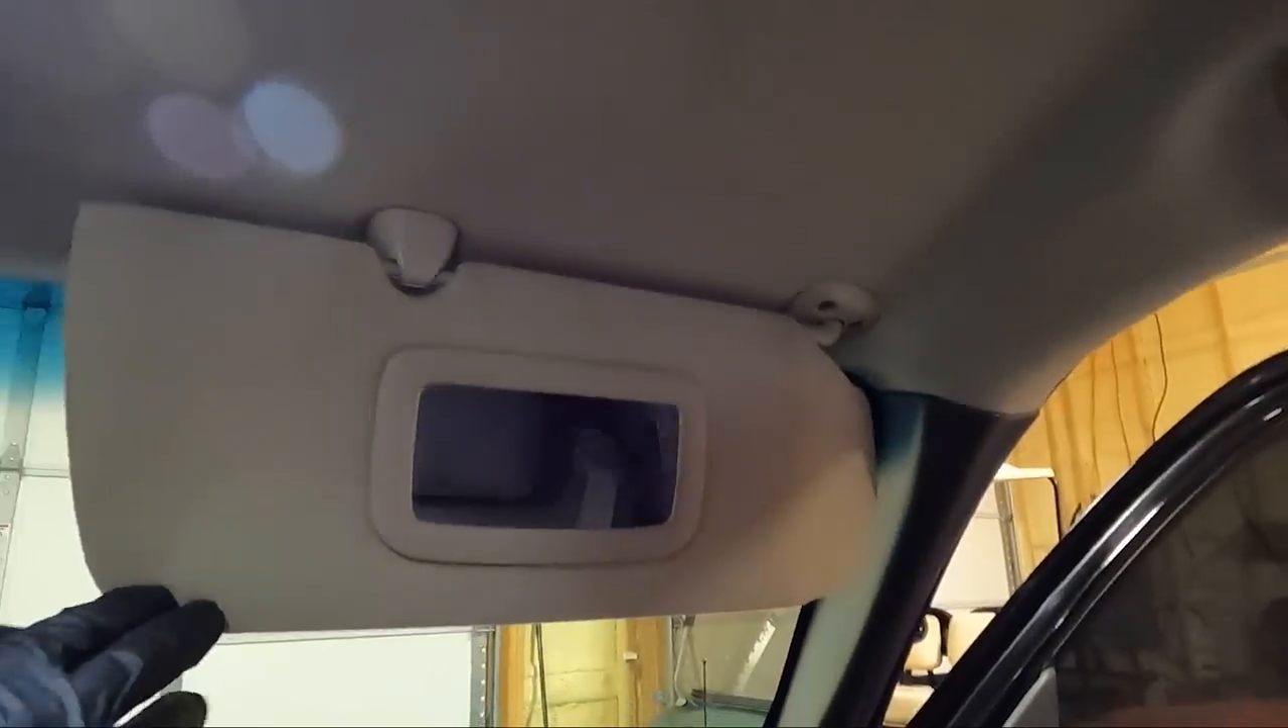But guys, look, I did get the visor back in.